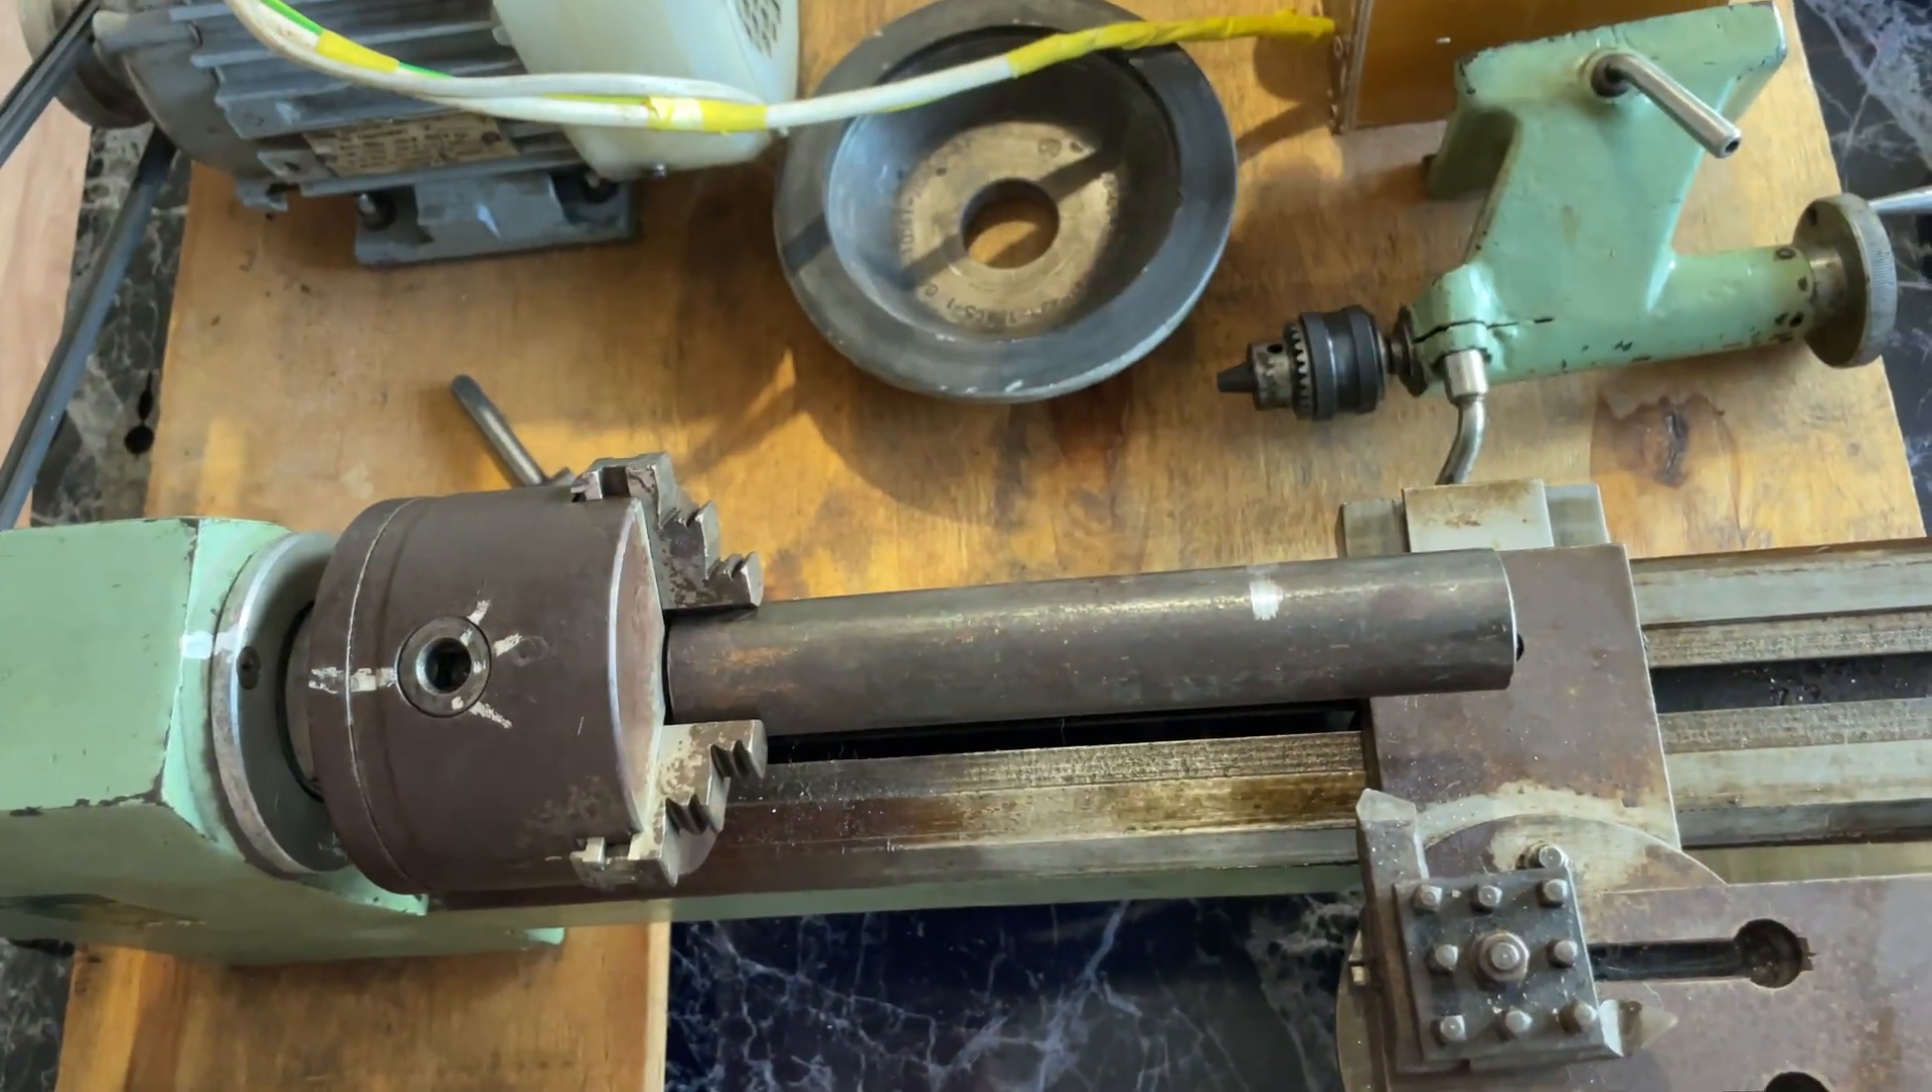Вот зажал все вот у нас зажата трехчетвертная трубка.